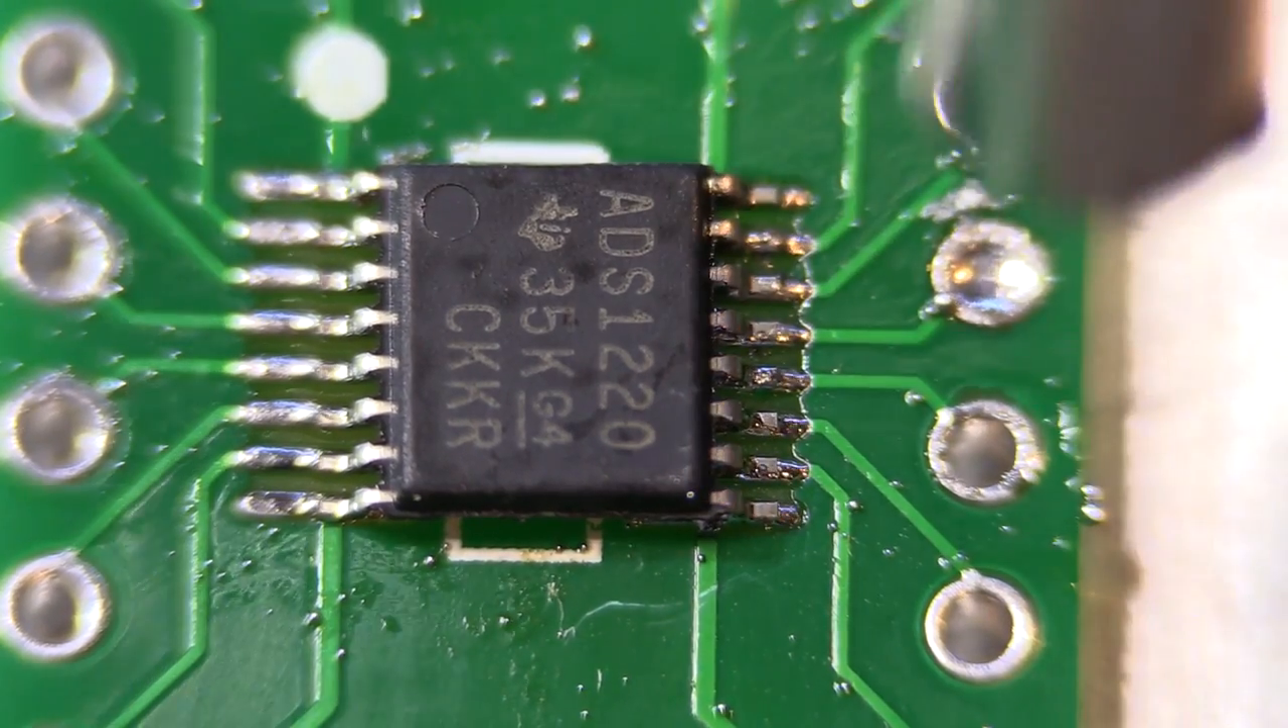All the pads look nicely lined up now.